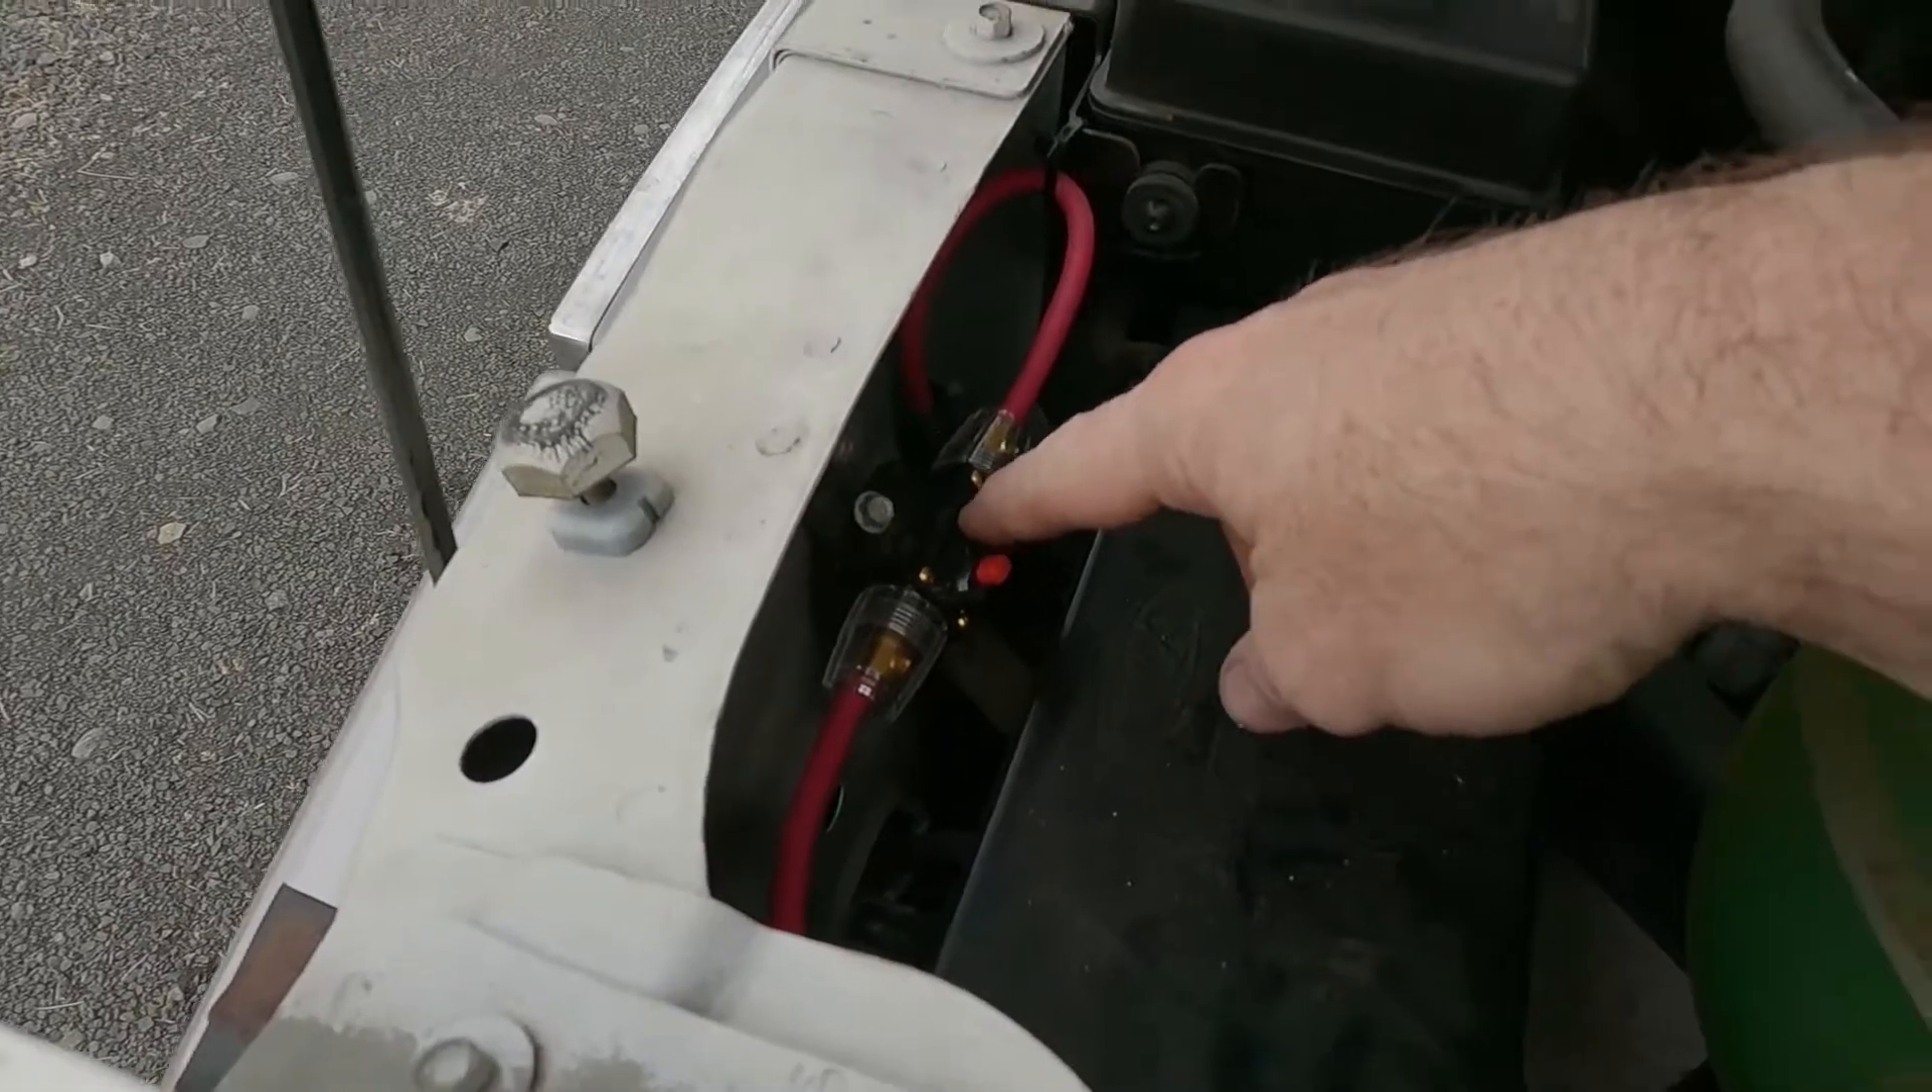So i actually put the breaker up here on this side of the vehicle so i've got an inline 30 amp fuse here and then that runs back up here underneath and then runs into the van.